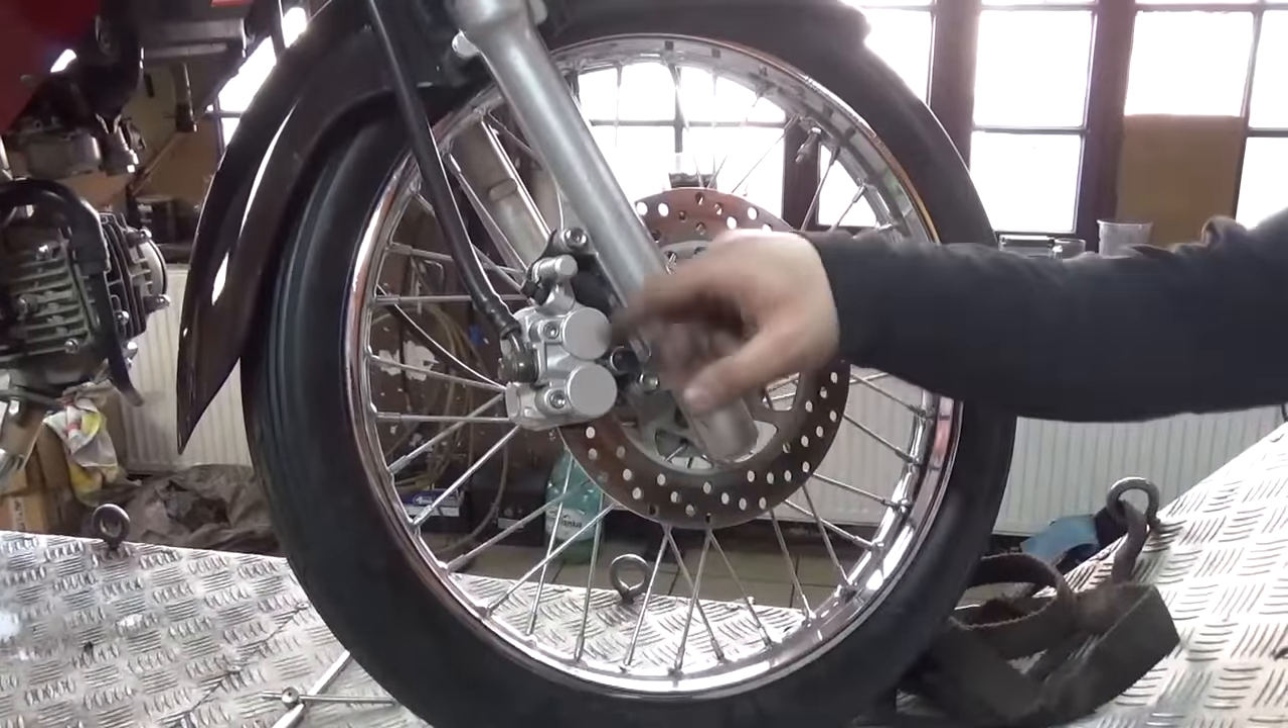Koło mamy już zamontowane. Hamulca jeszcze nie ściskałem.